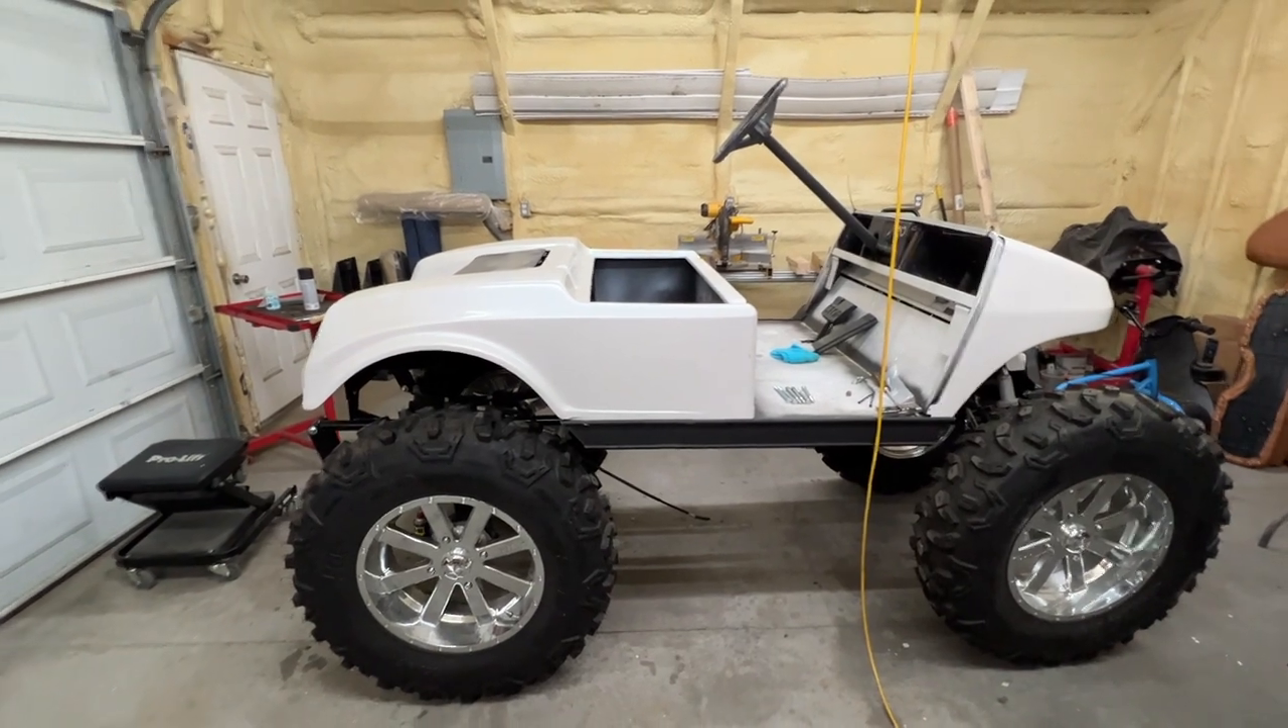The back Tires are Now about Centered in A wheel well.